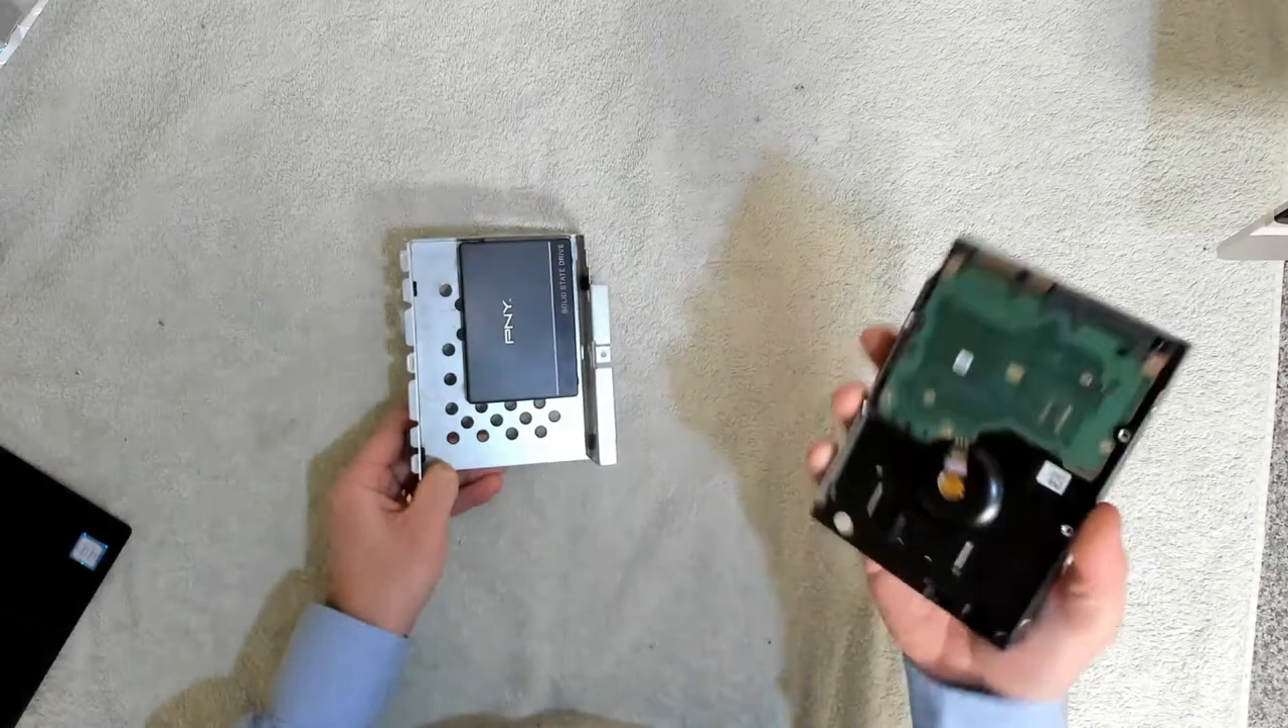Okay so here's the cage with the new drive installed.